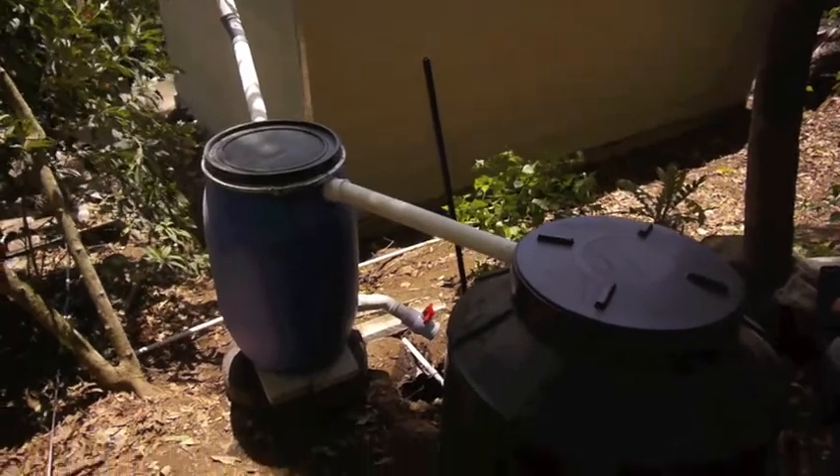As you can see, the pipe has already been attached to both the holding tank and flush tank.